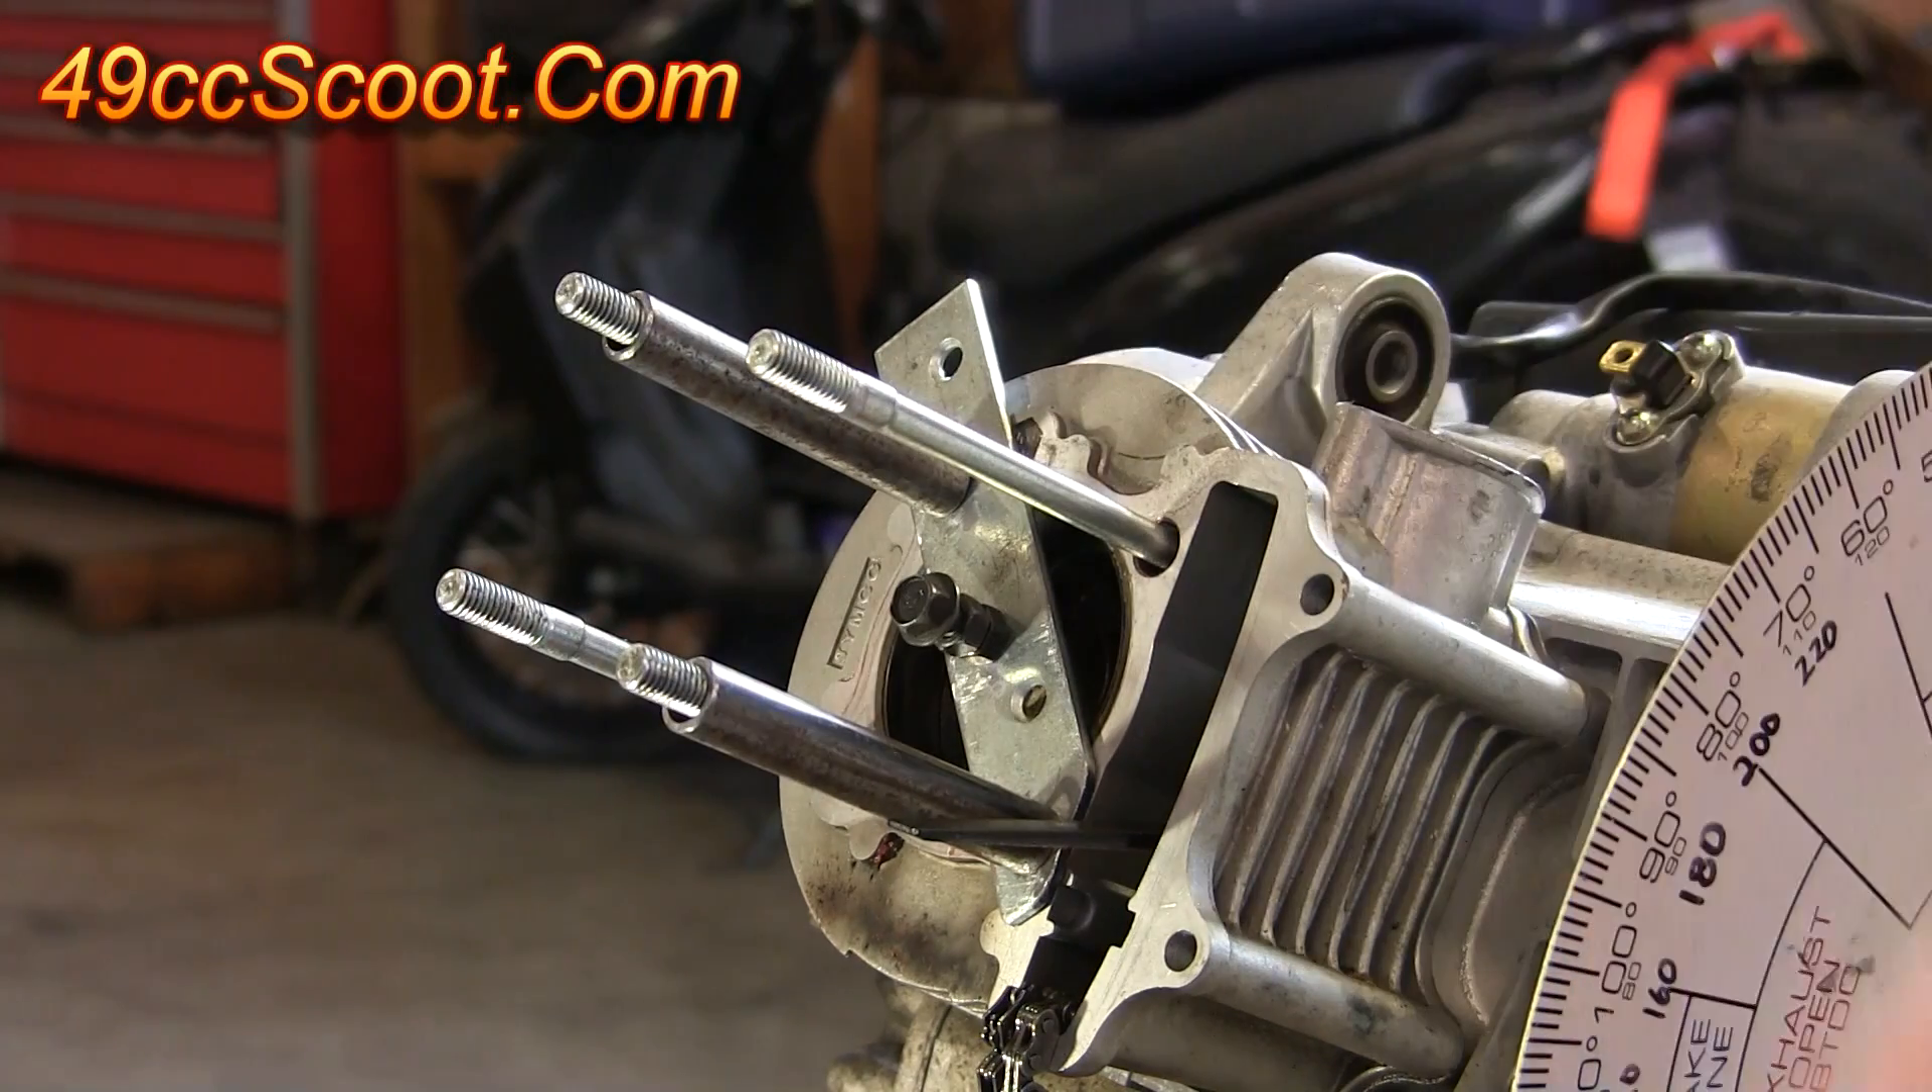The studs are too long obviously to just use nuts by themselves.